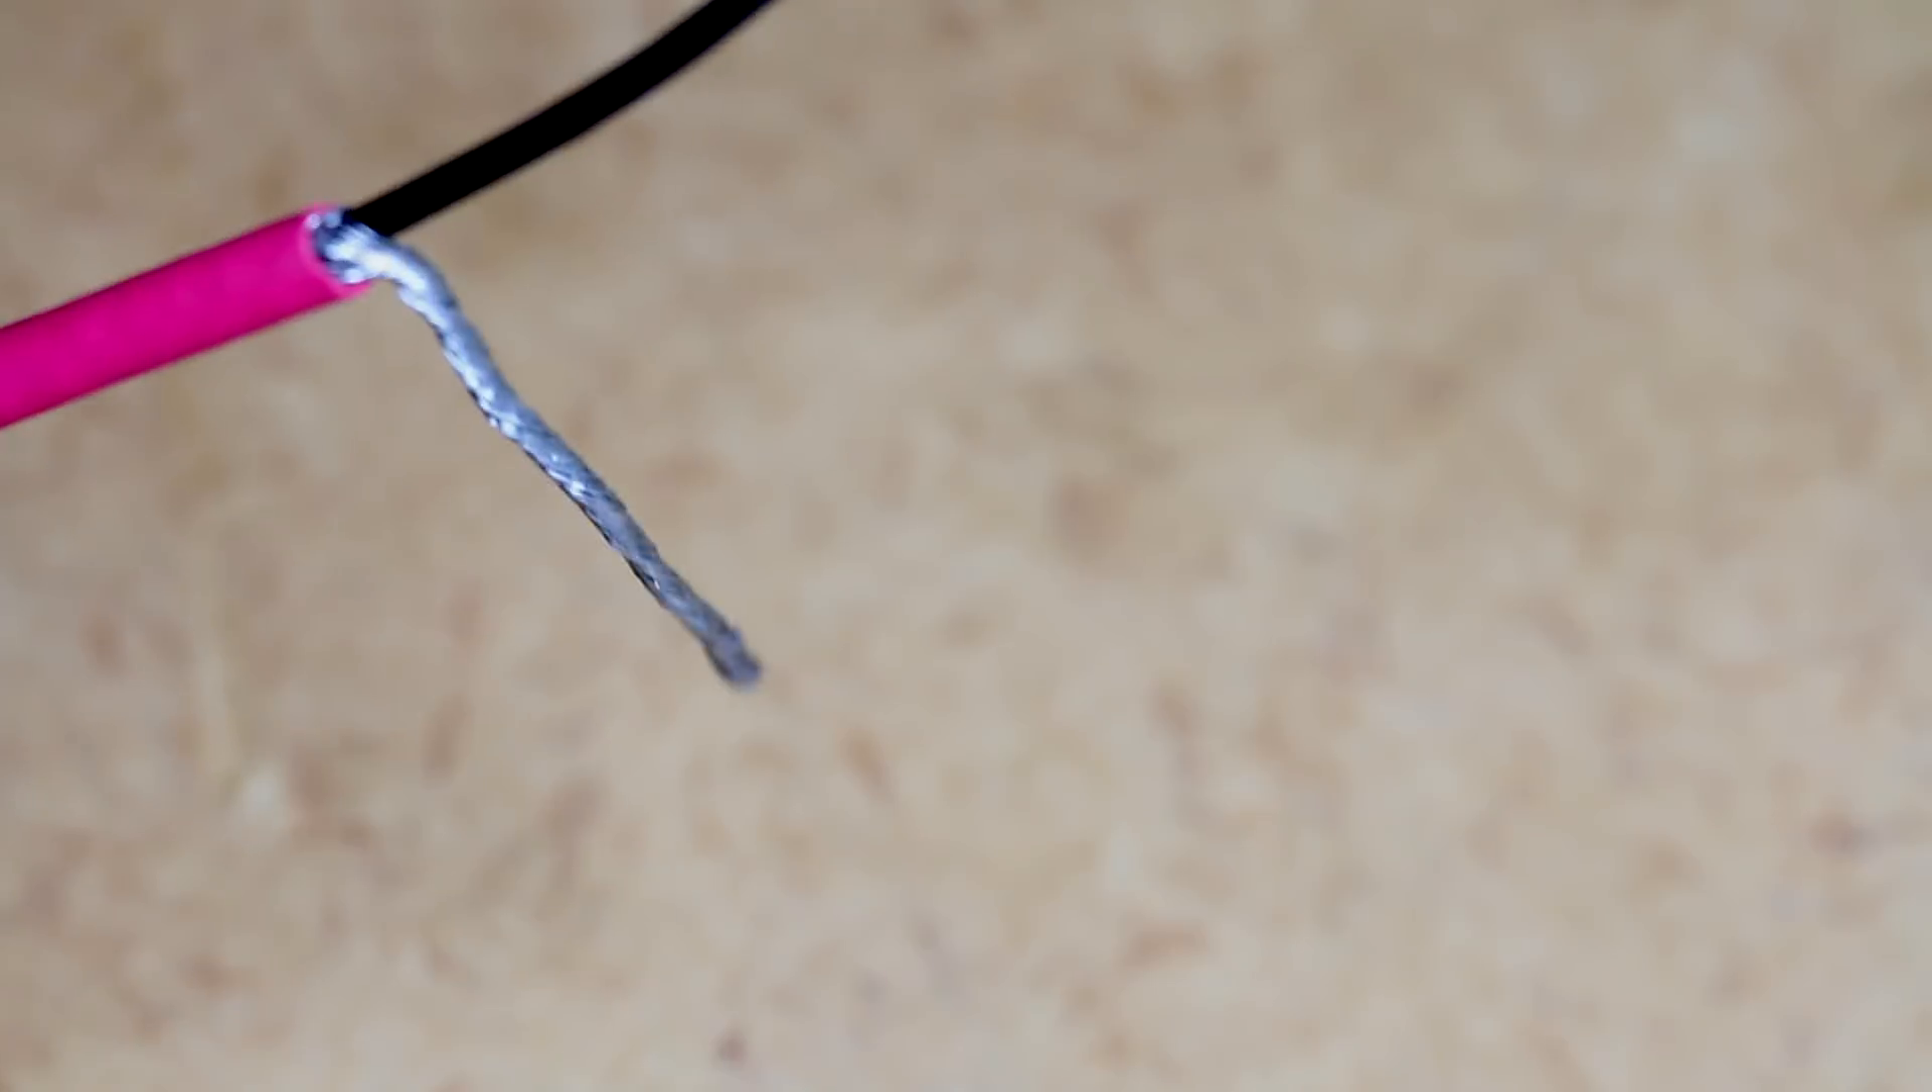Now you've got your braid nicely separated from your hookup wire.